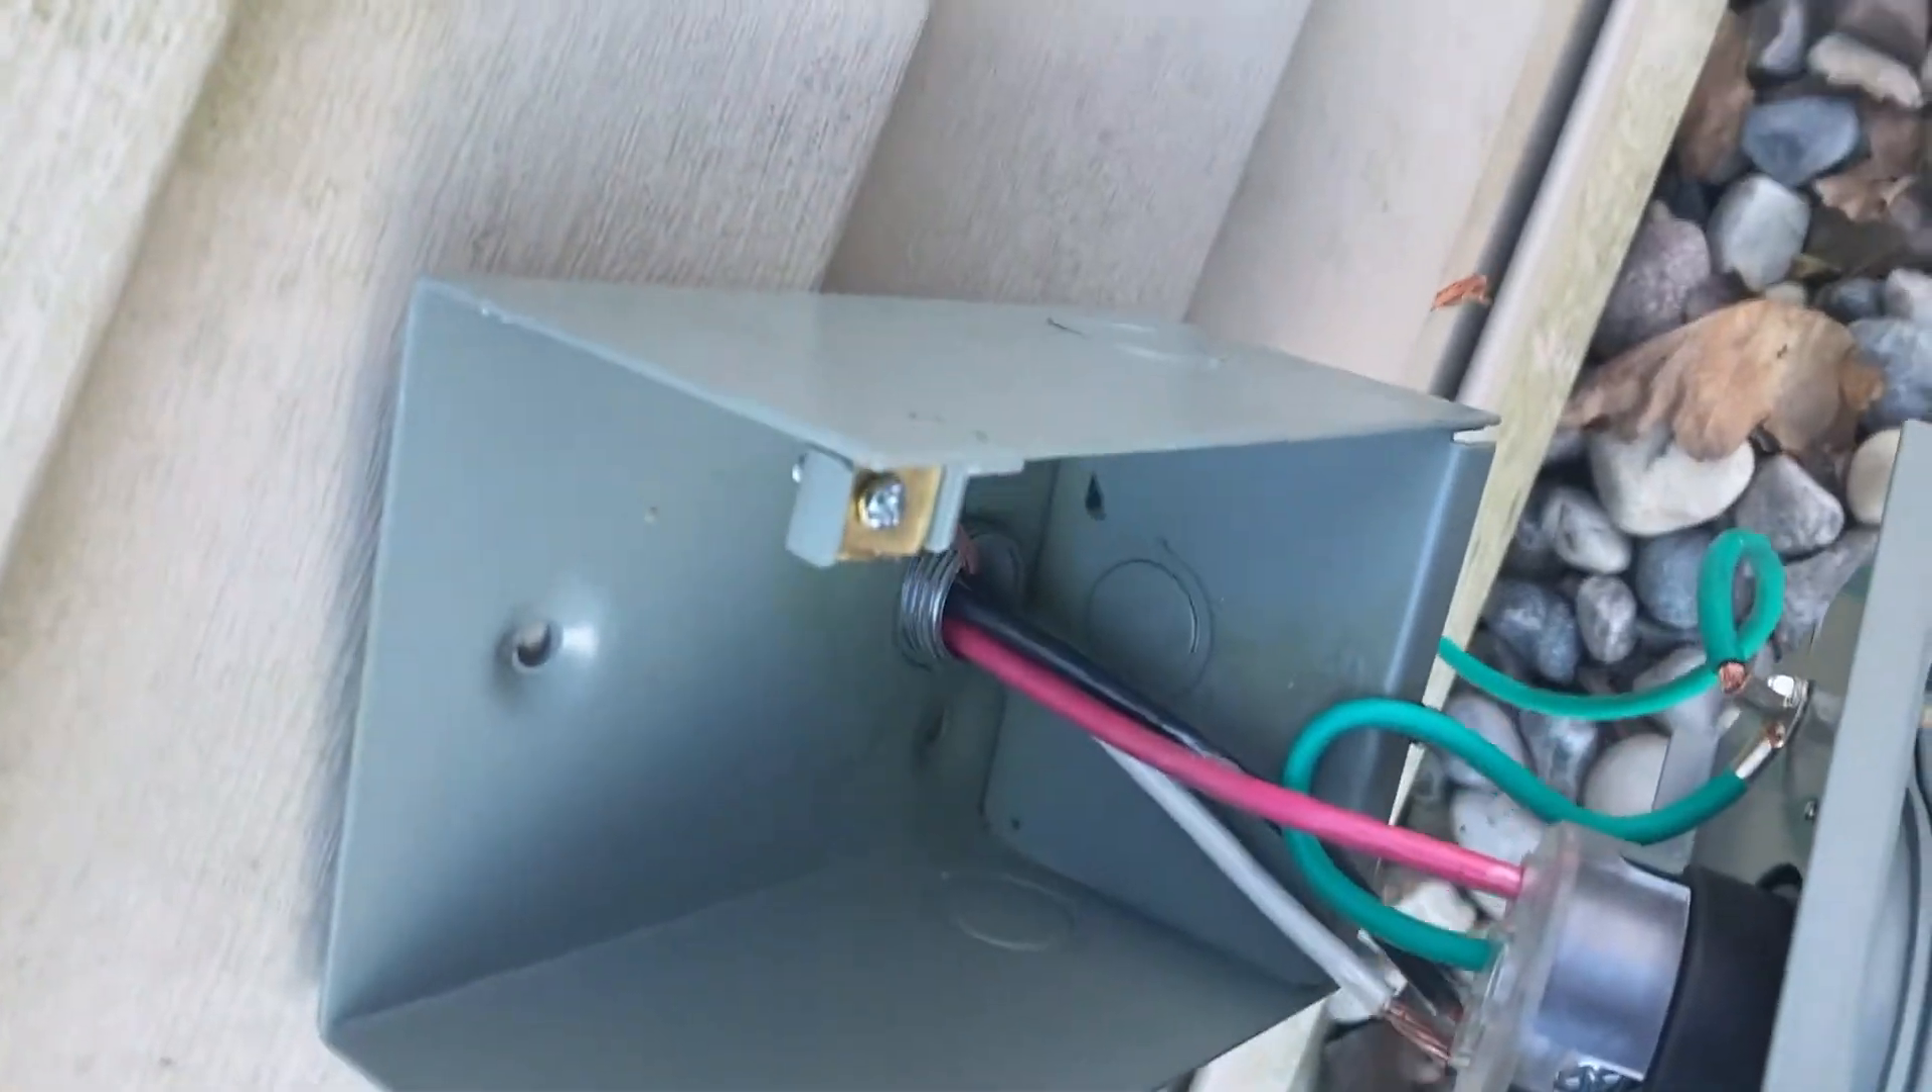I got the wires fed through from the back here and then I started wiring them in.